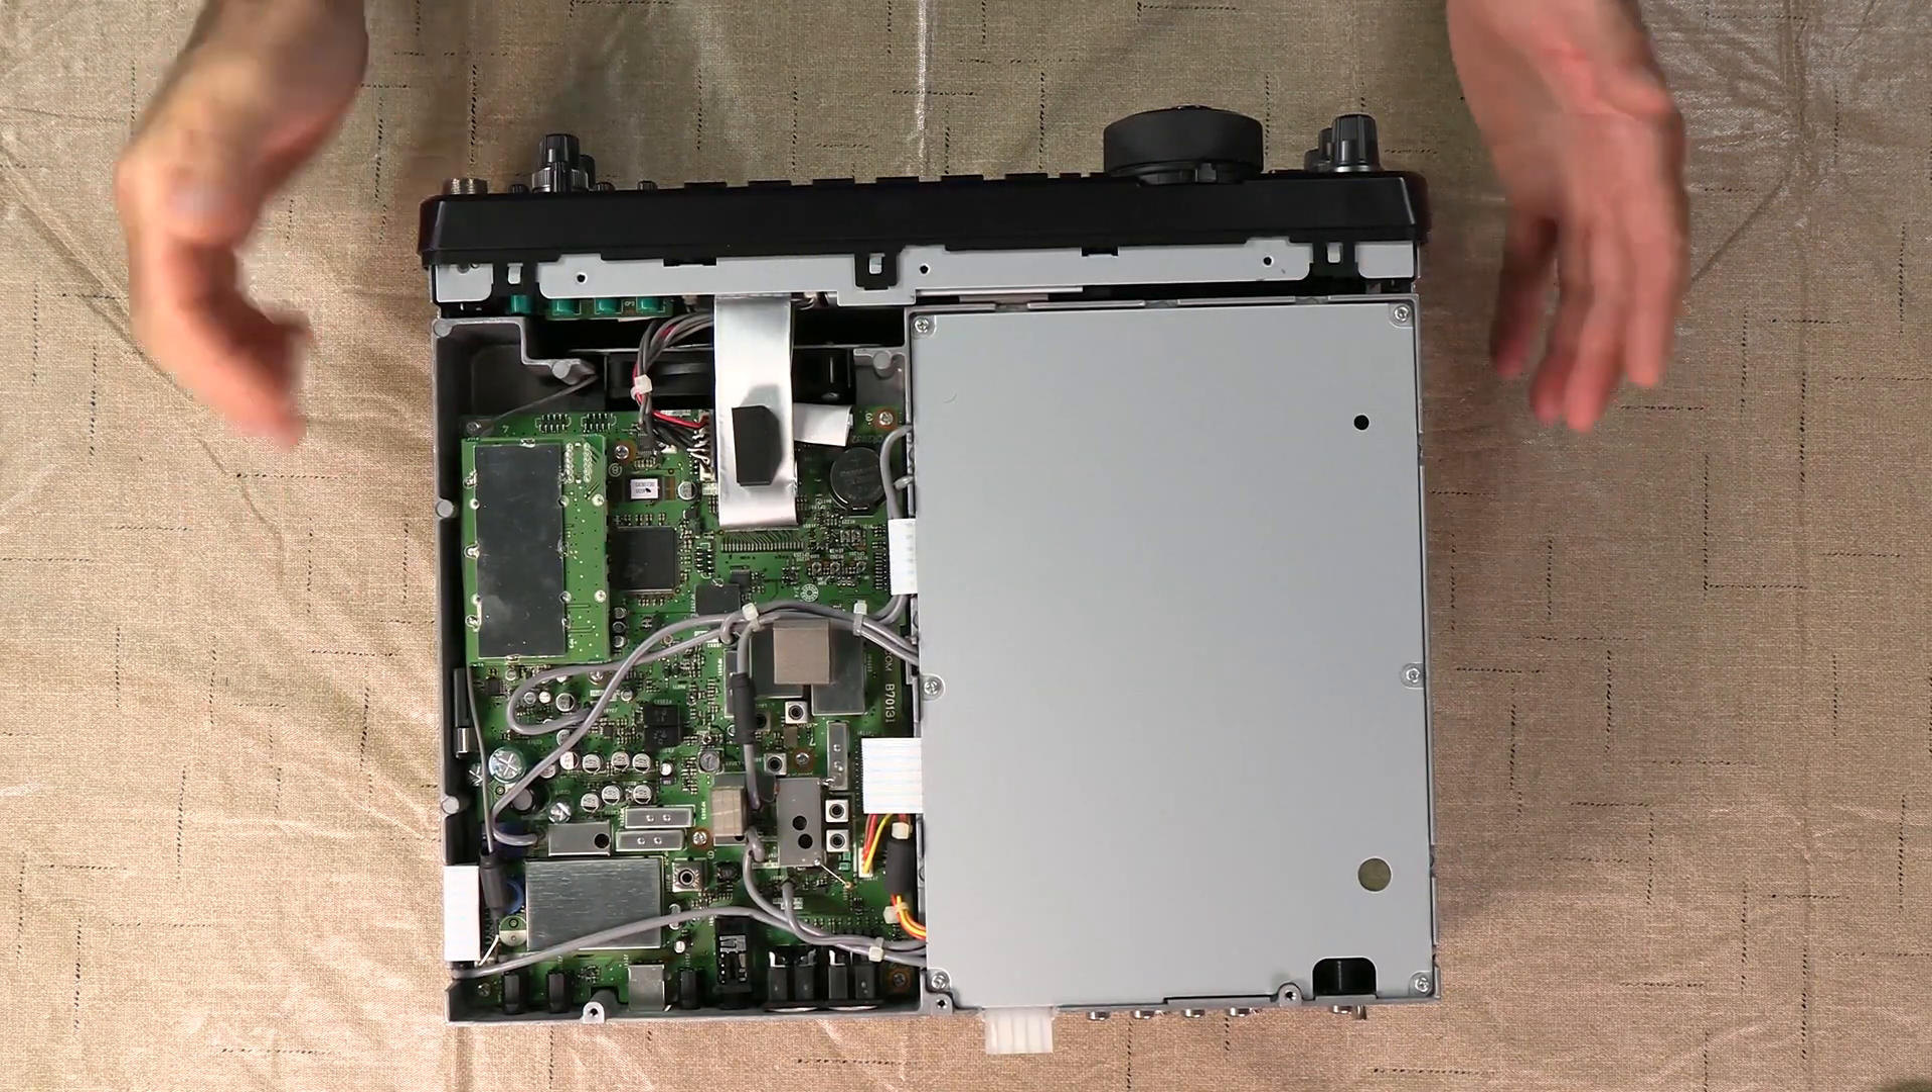I've already taken off both covers and the handle and all that so that I can get to all this.